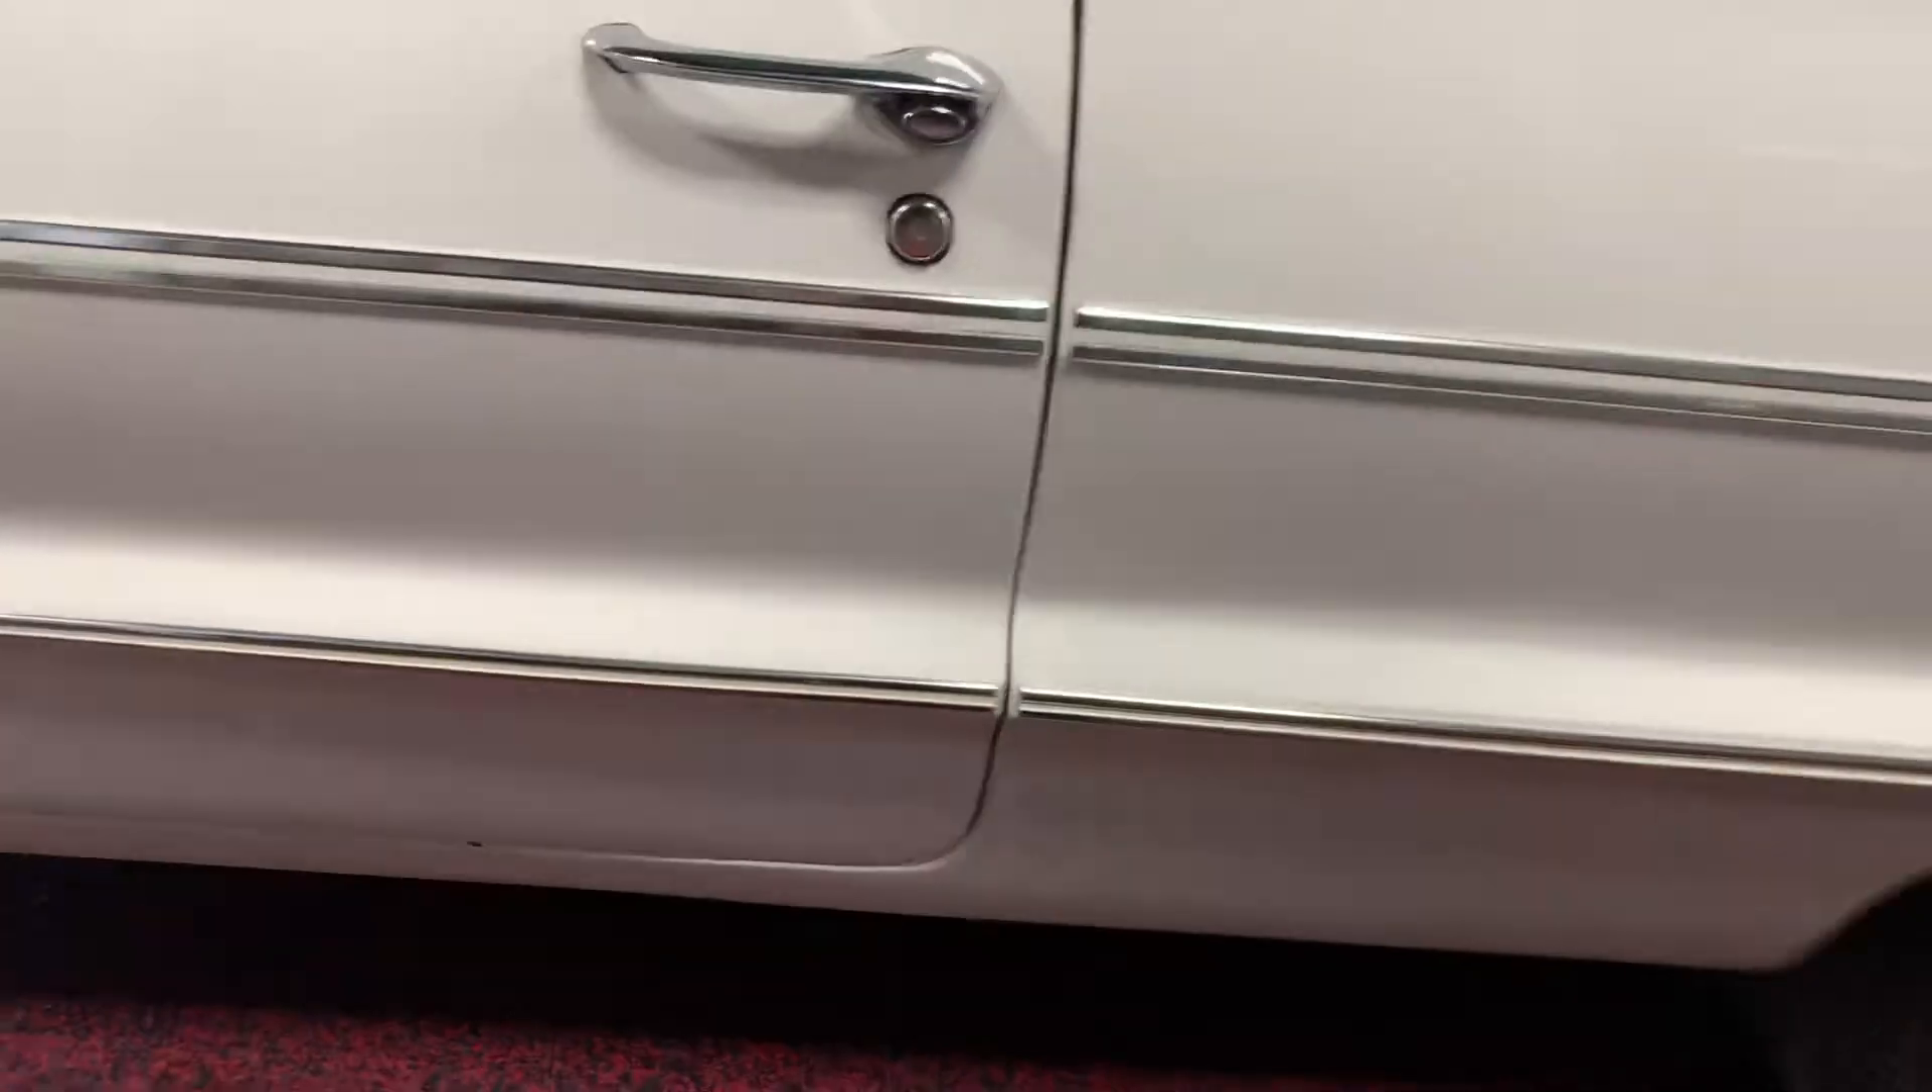Uh rear quarter to door lines up great.